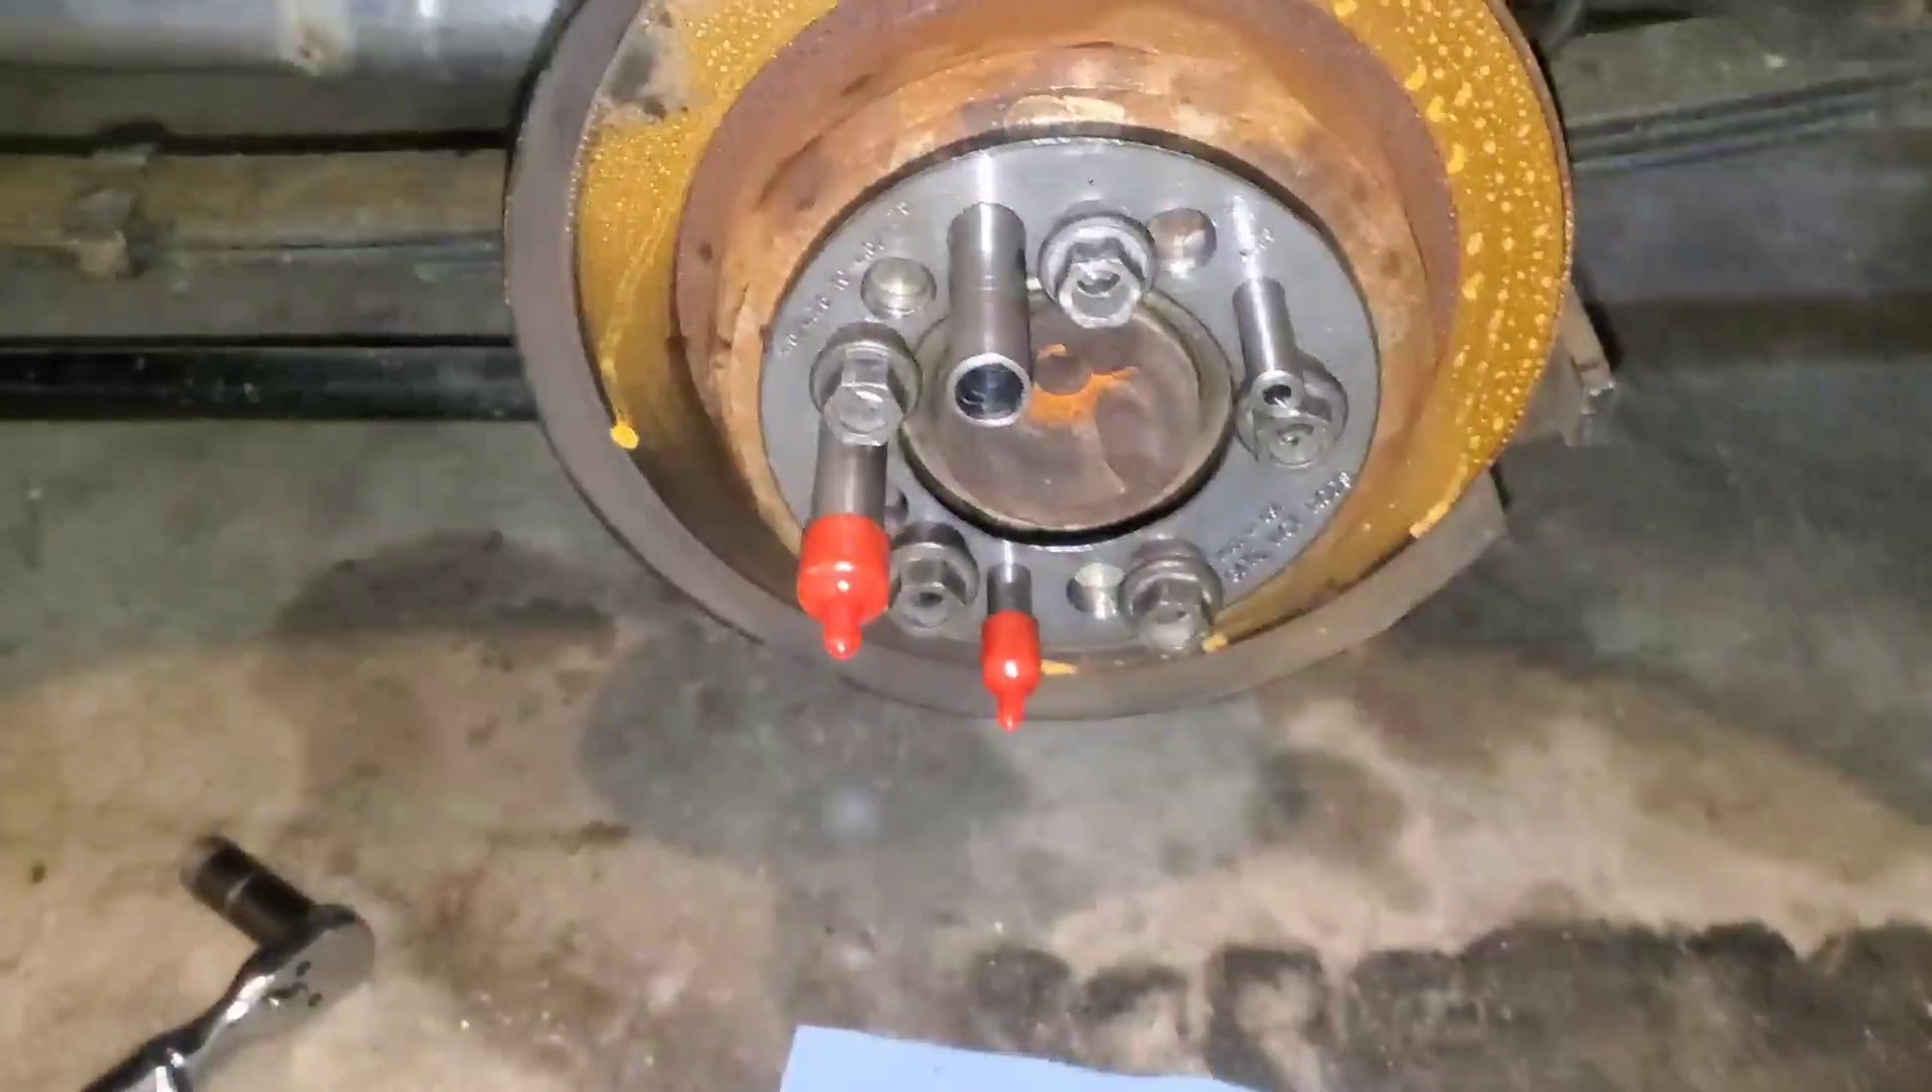Alright so I got the jig bolted down on the rotor.